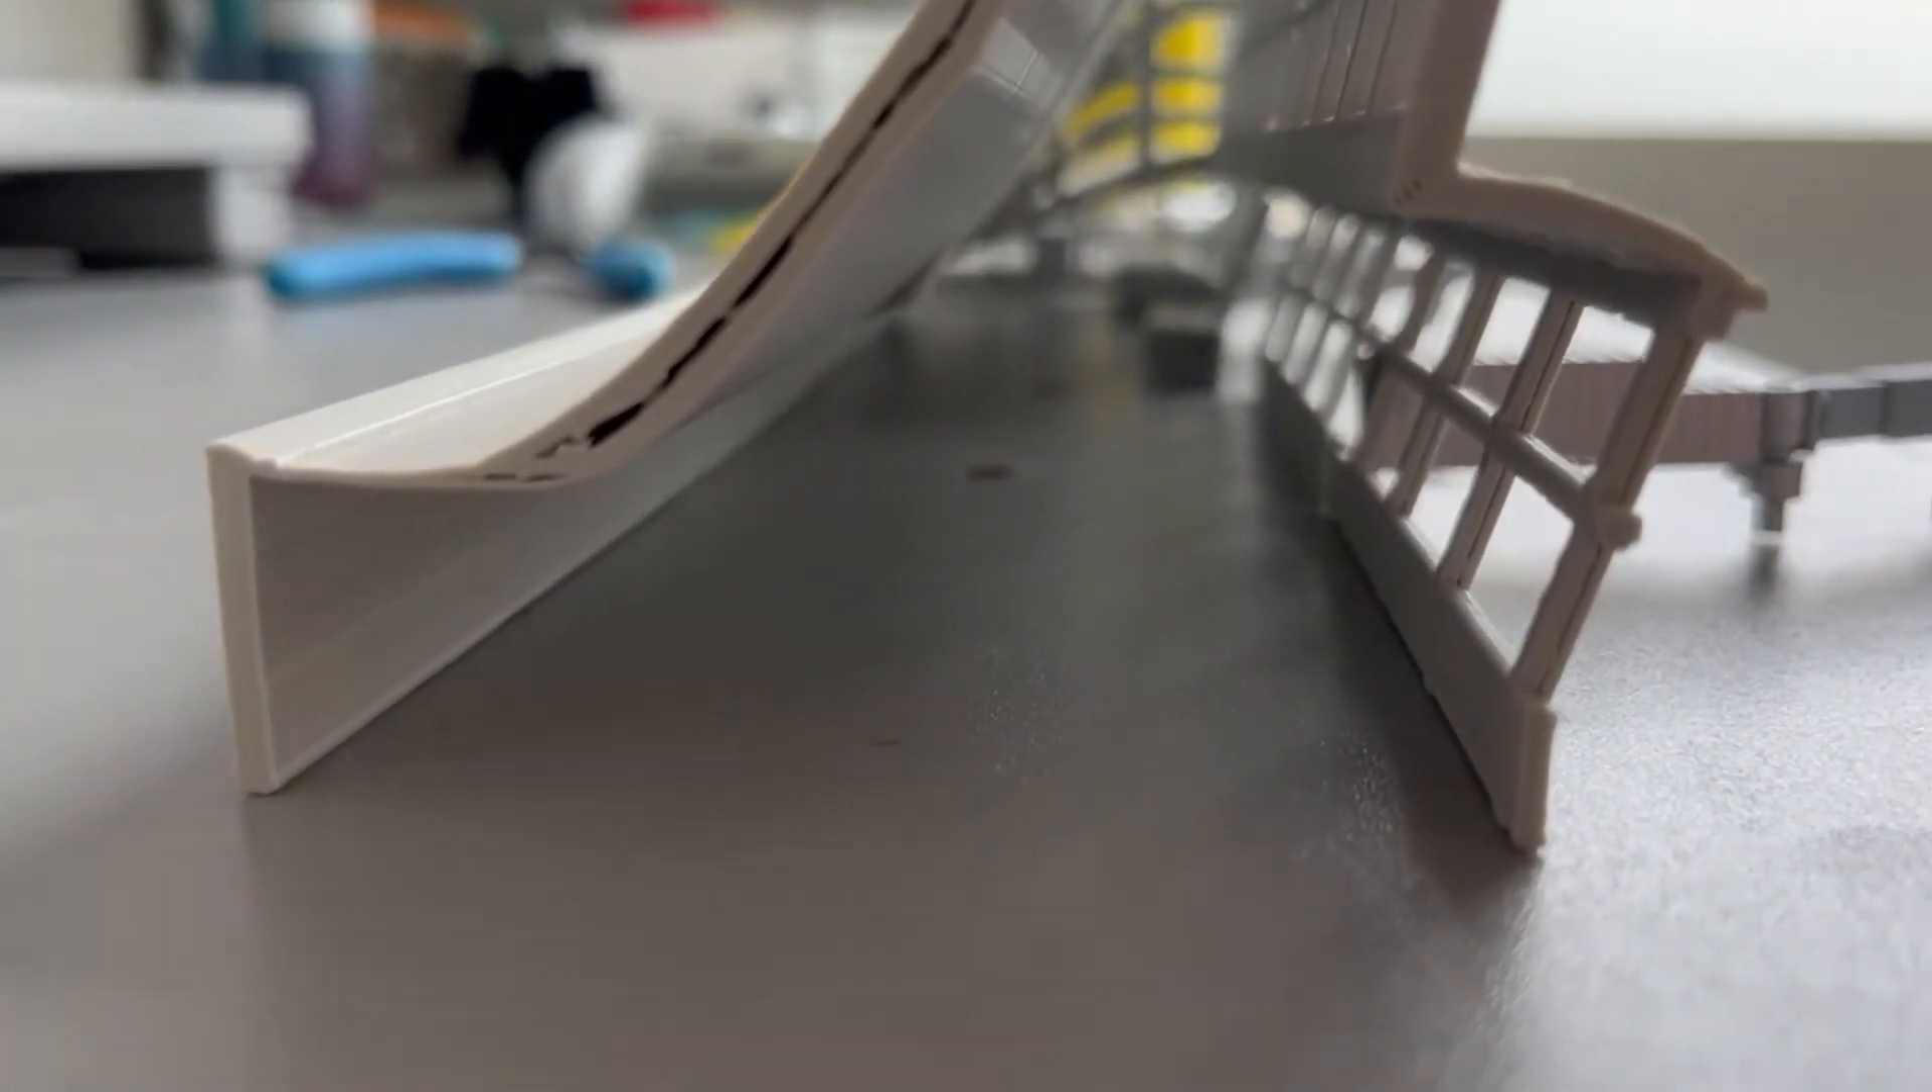Well there are still open windows but for the rest the terminal looks already quite finished.